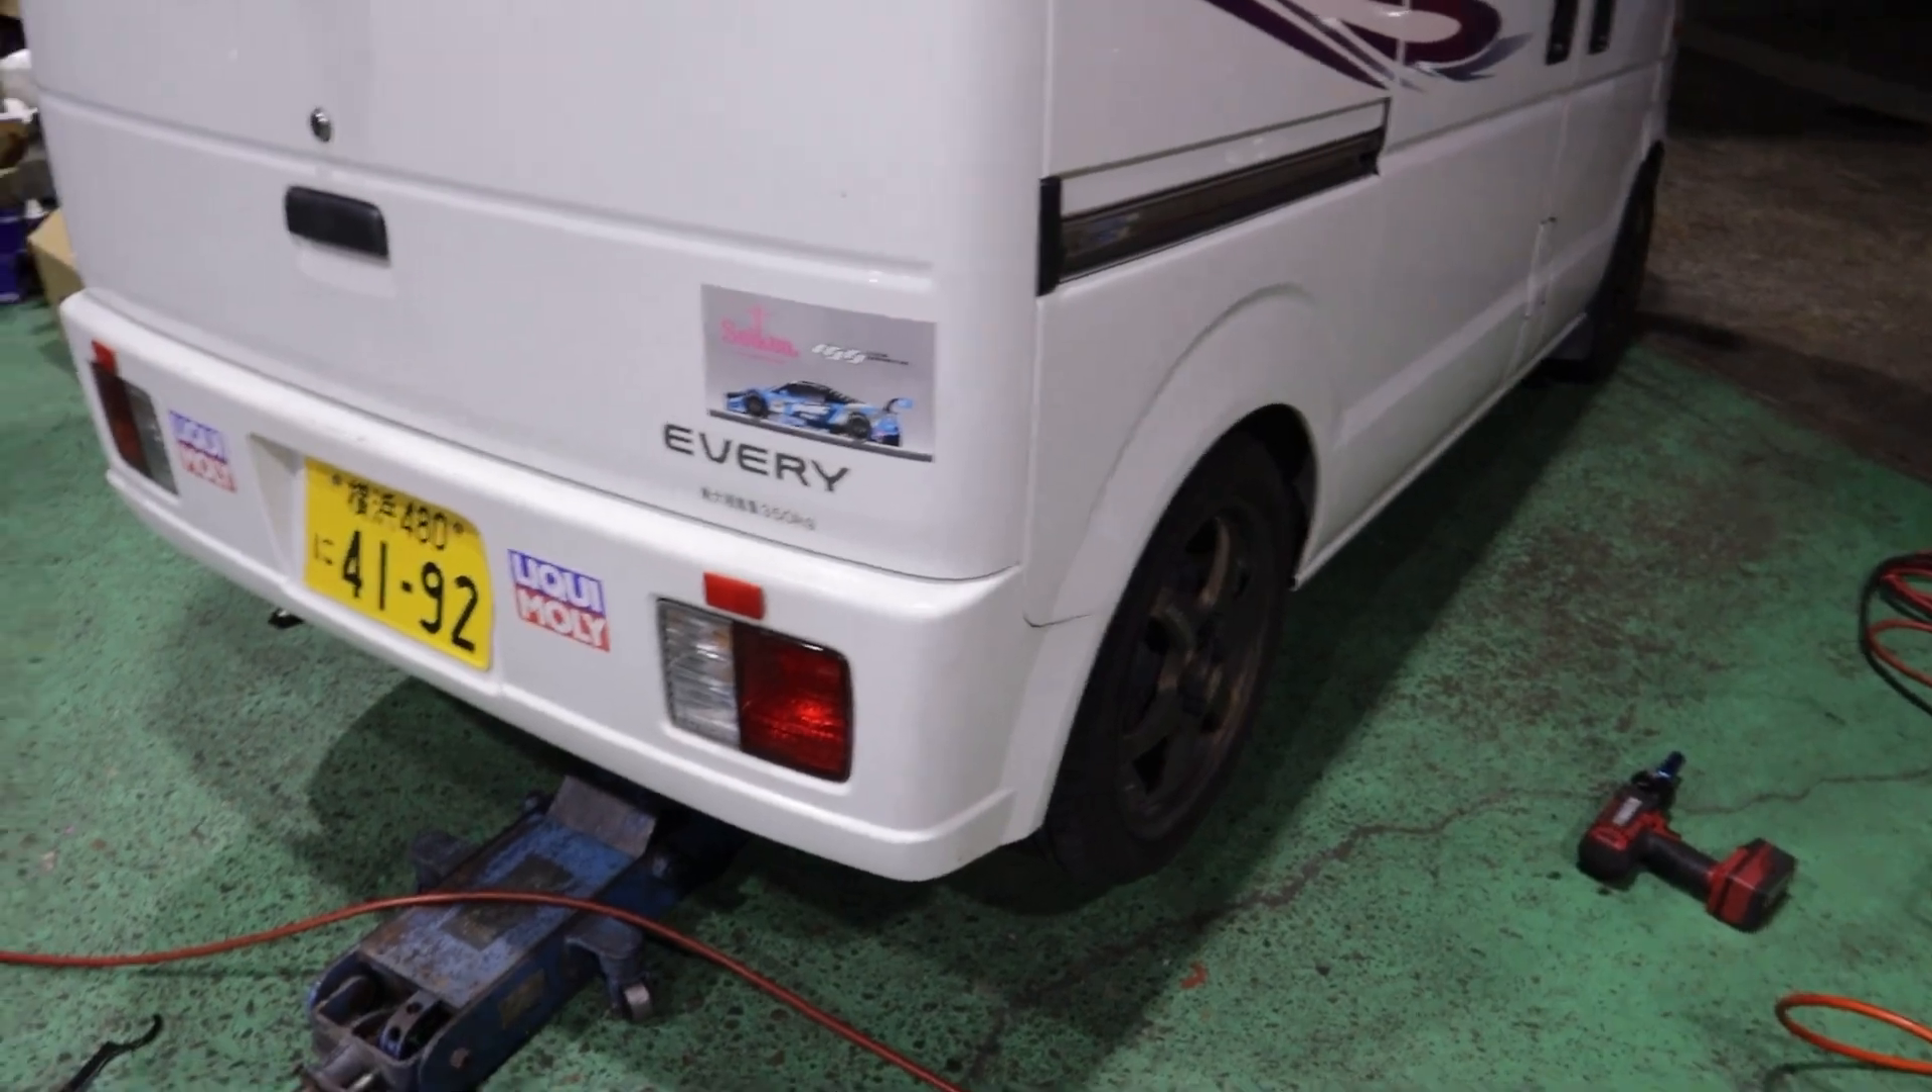I just put the wheels back on.